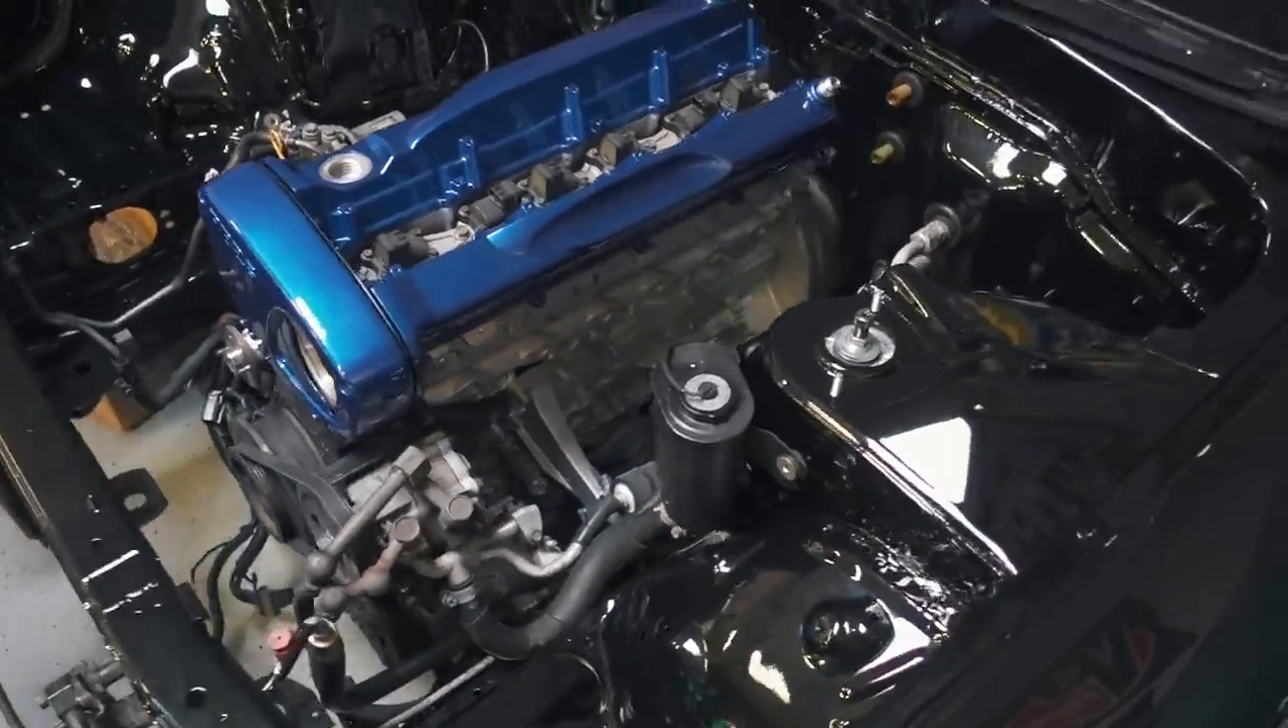We are missing the spark plug cover because that is still at the body shop getting laid in carbon fiber.